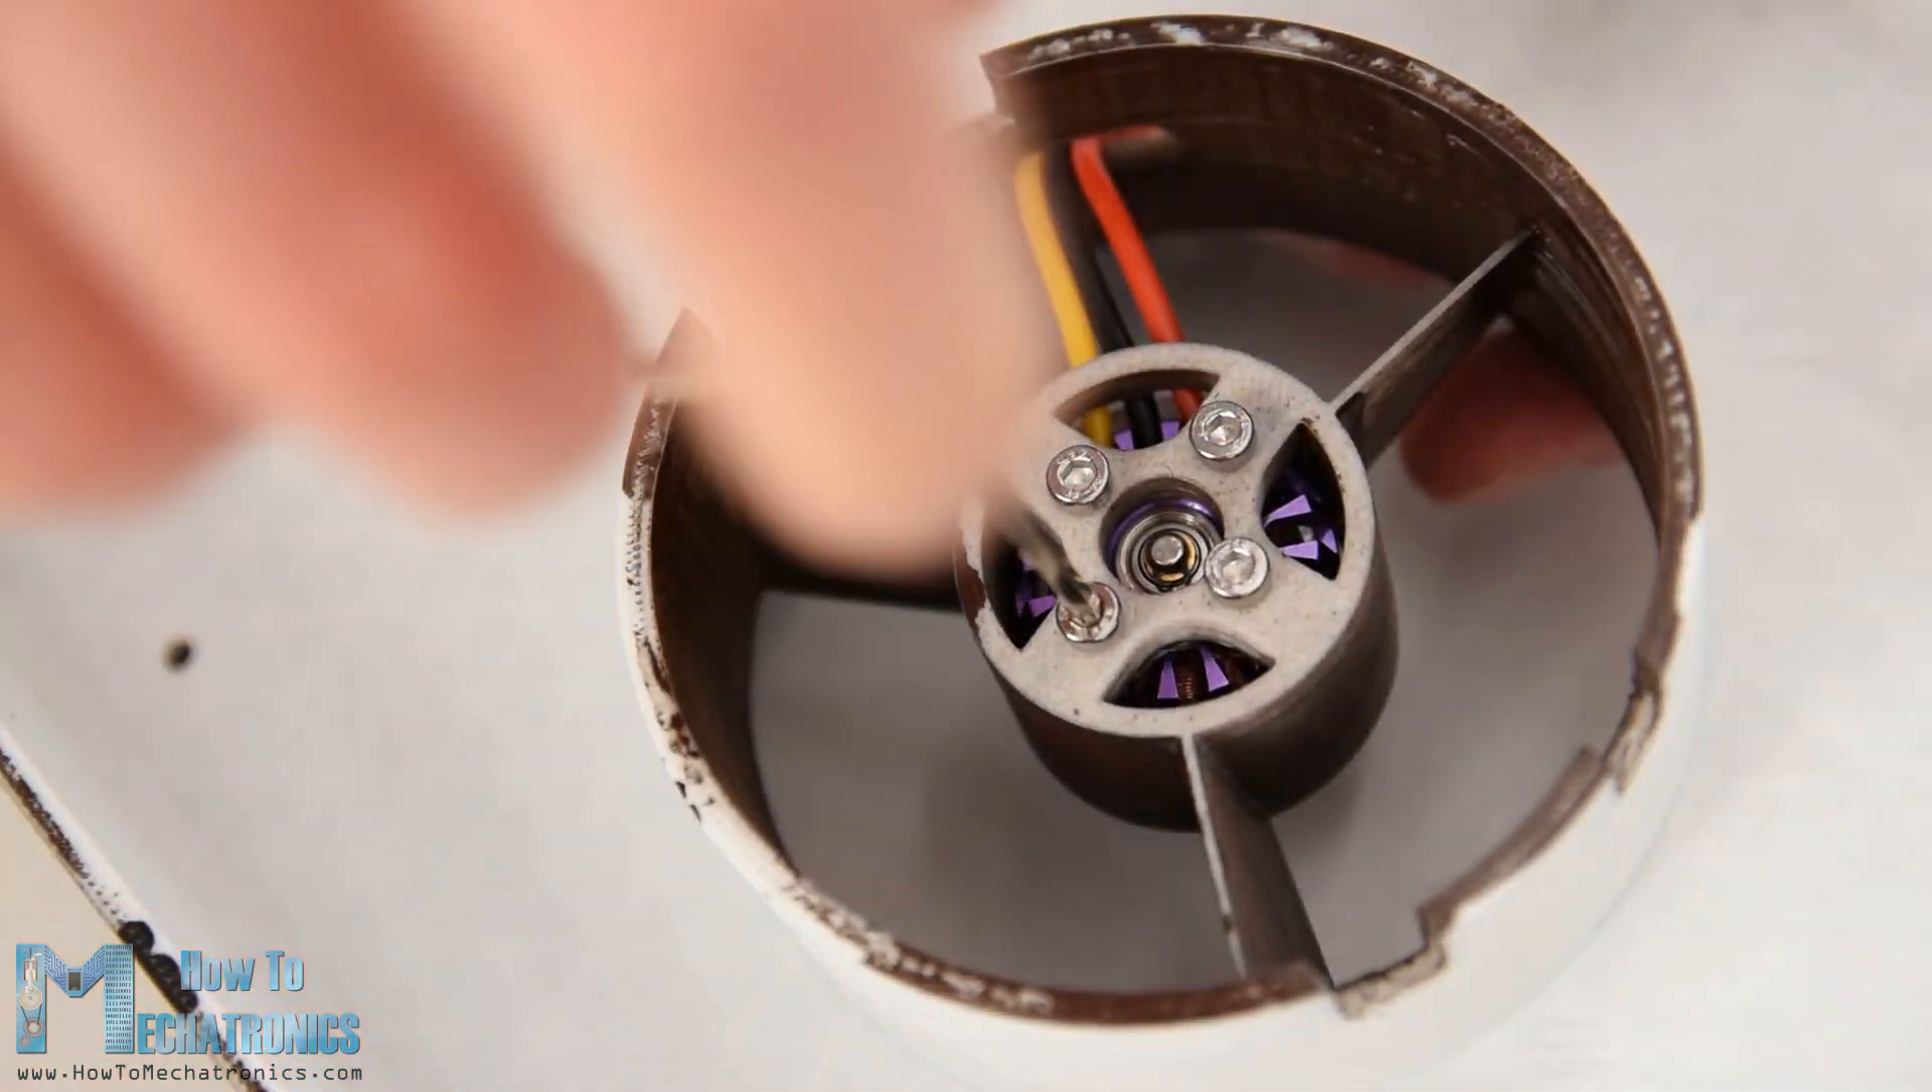First, I passed the wires through the openings and then on the back side I secured the motor using the four M3 bolts.